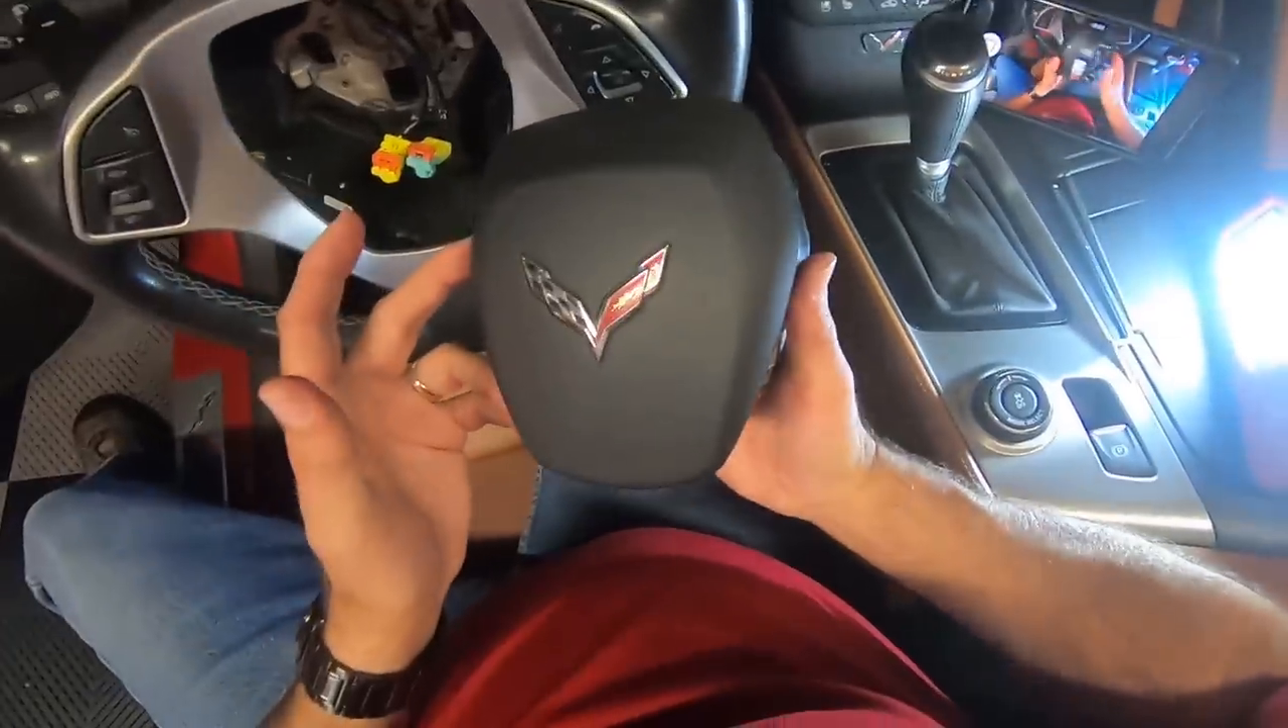So now we have, we've got the airbag completely out of the car or out of the steering wheel.